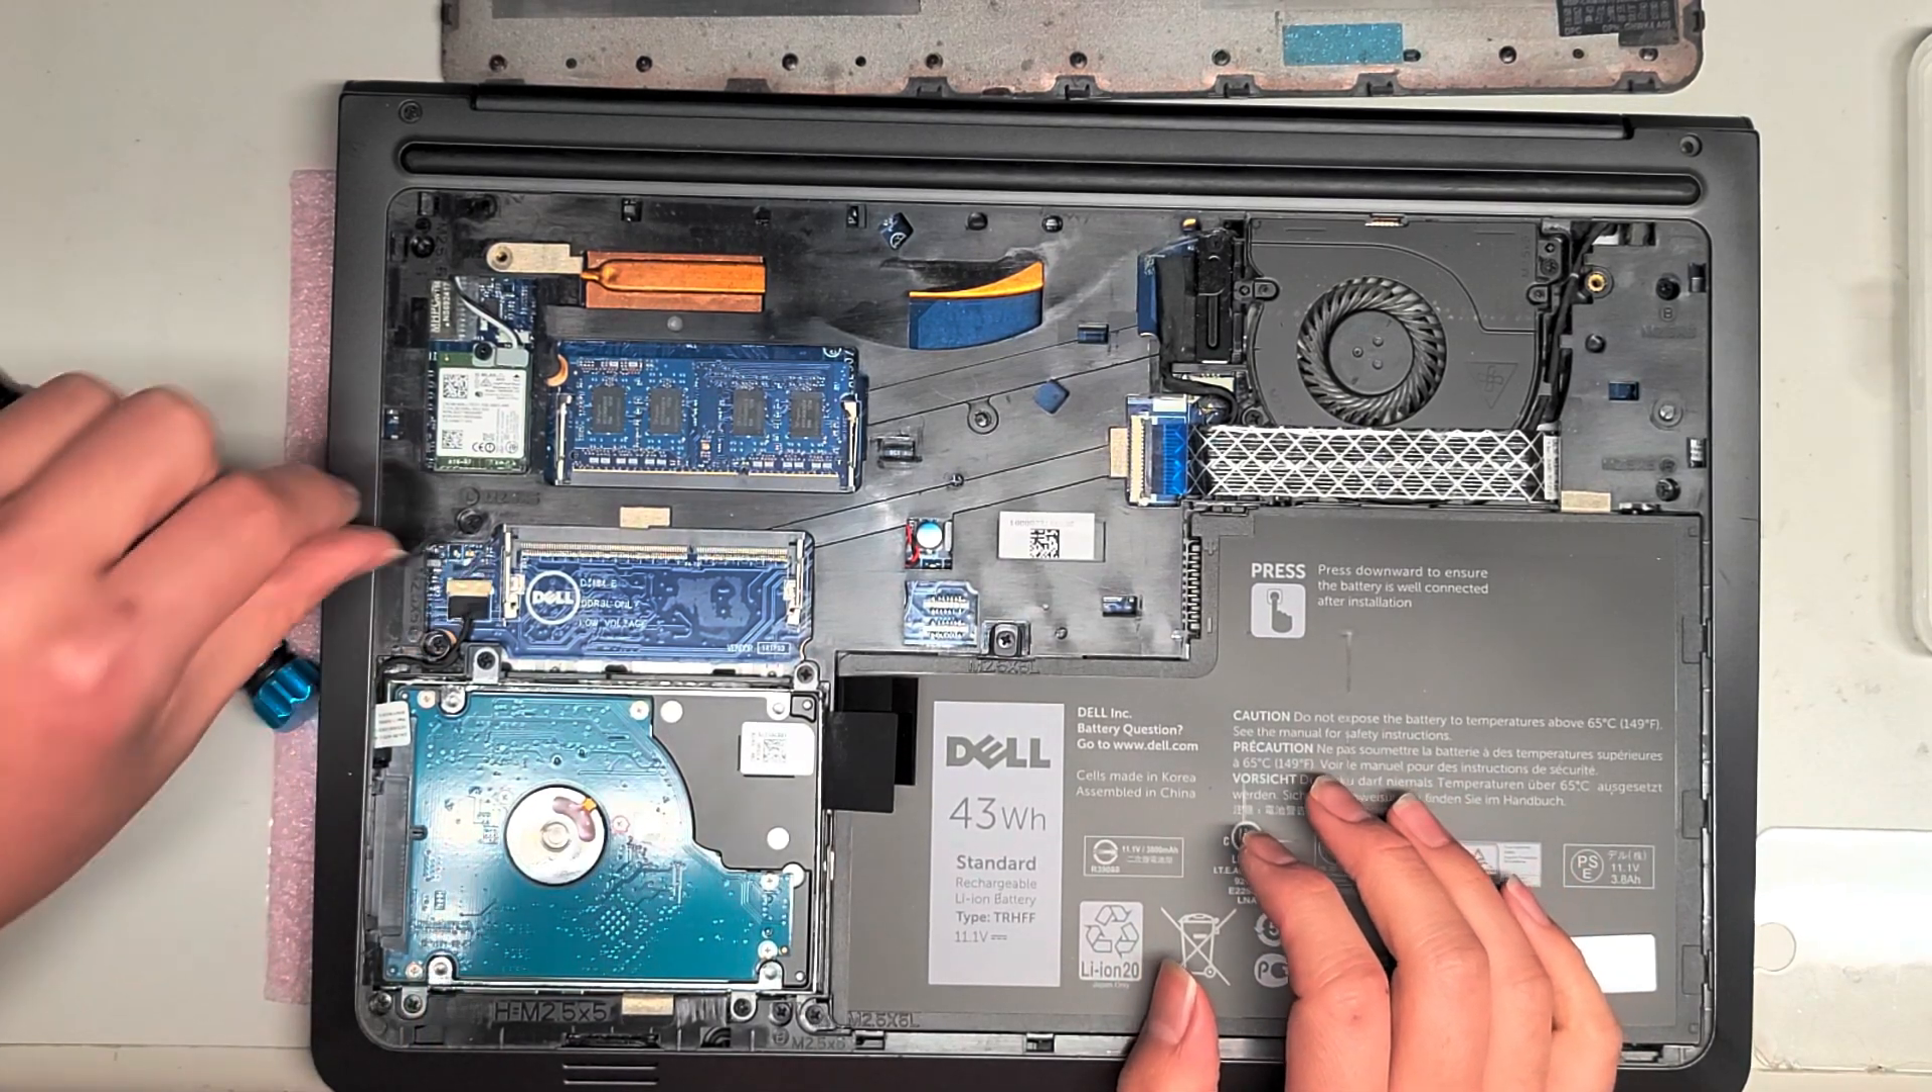We got the bottom cover off. Here you can see the hard drive.